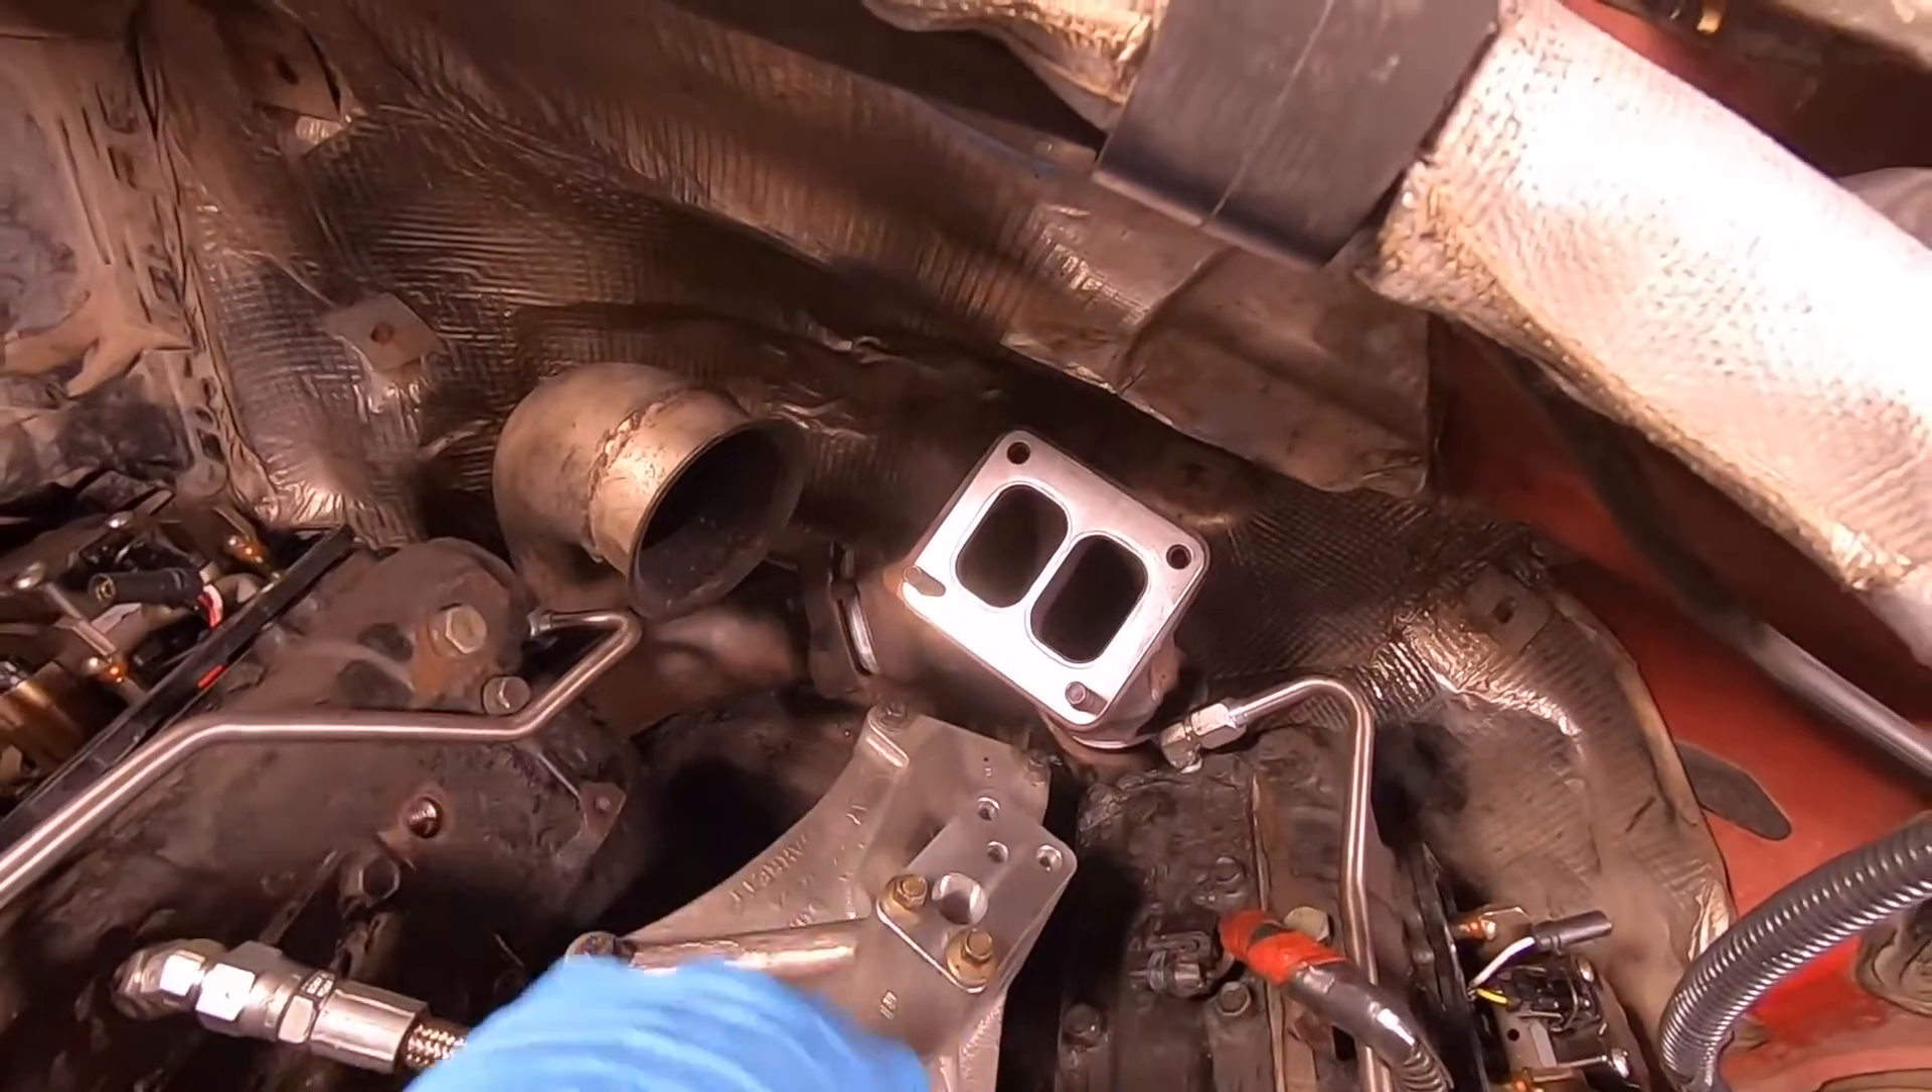I've got my new exhaust gasket on the flange i've got the pedestal all tight.